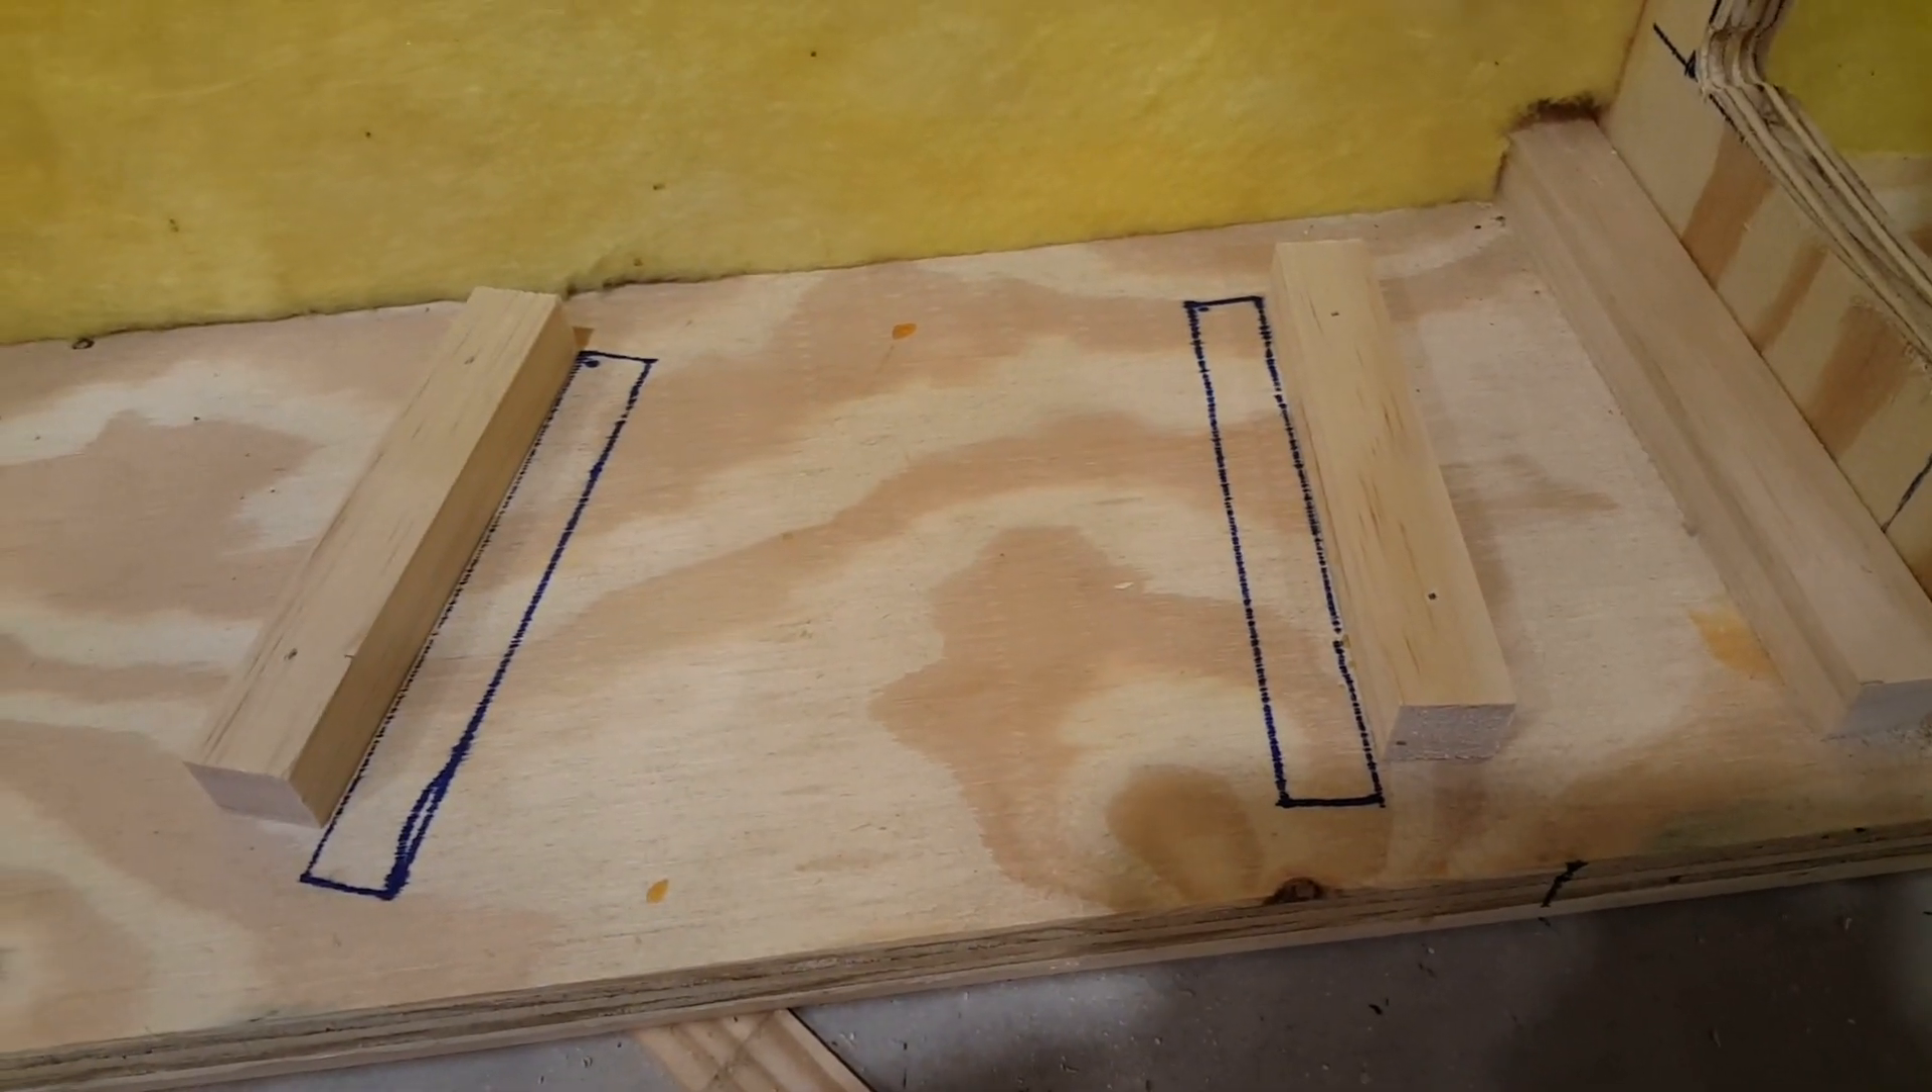I've cut these supports maybe five and a half inches and put them on the outside line from the template I drew and just nailed them in place with brad nails.